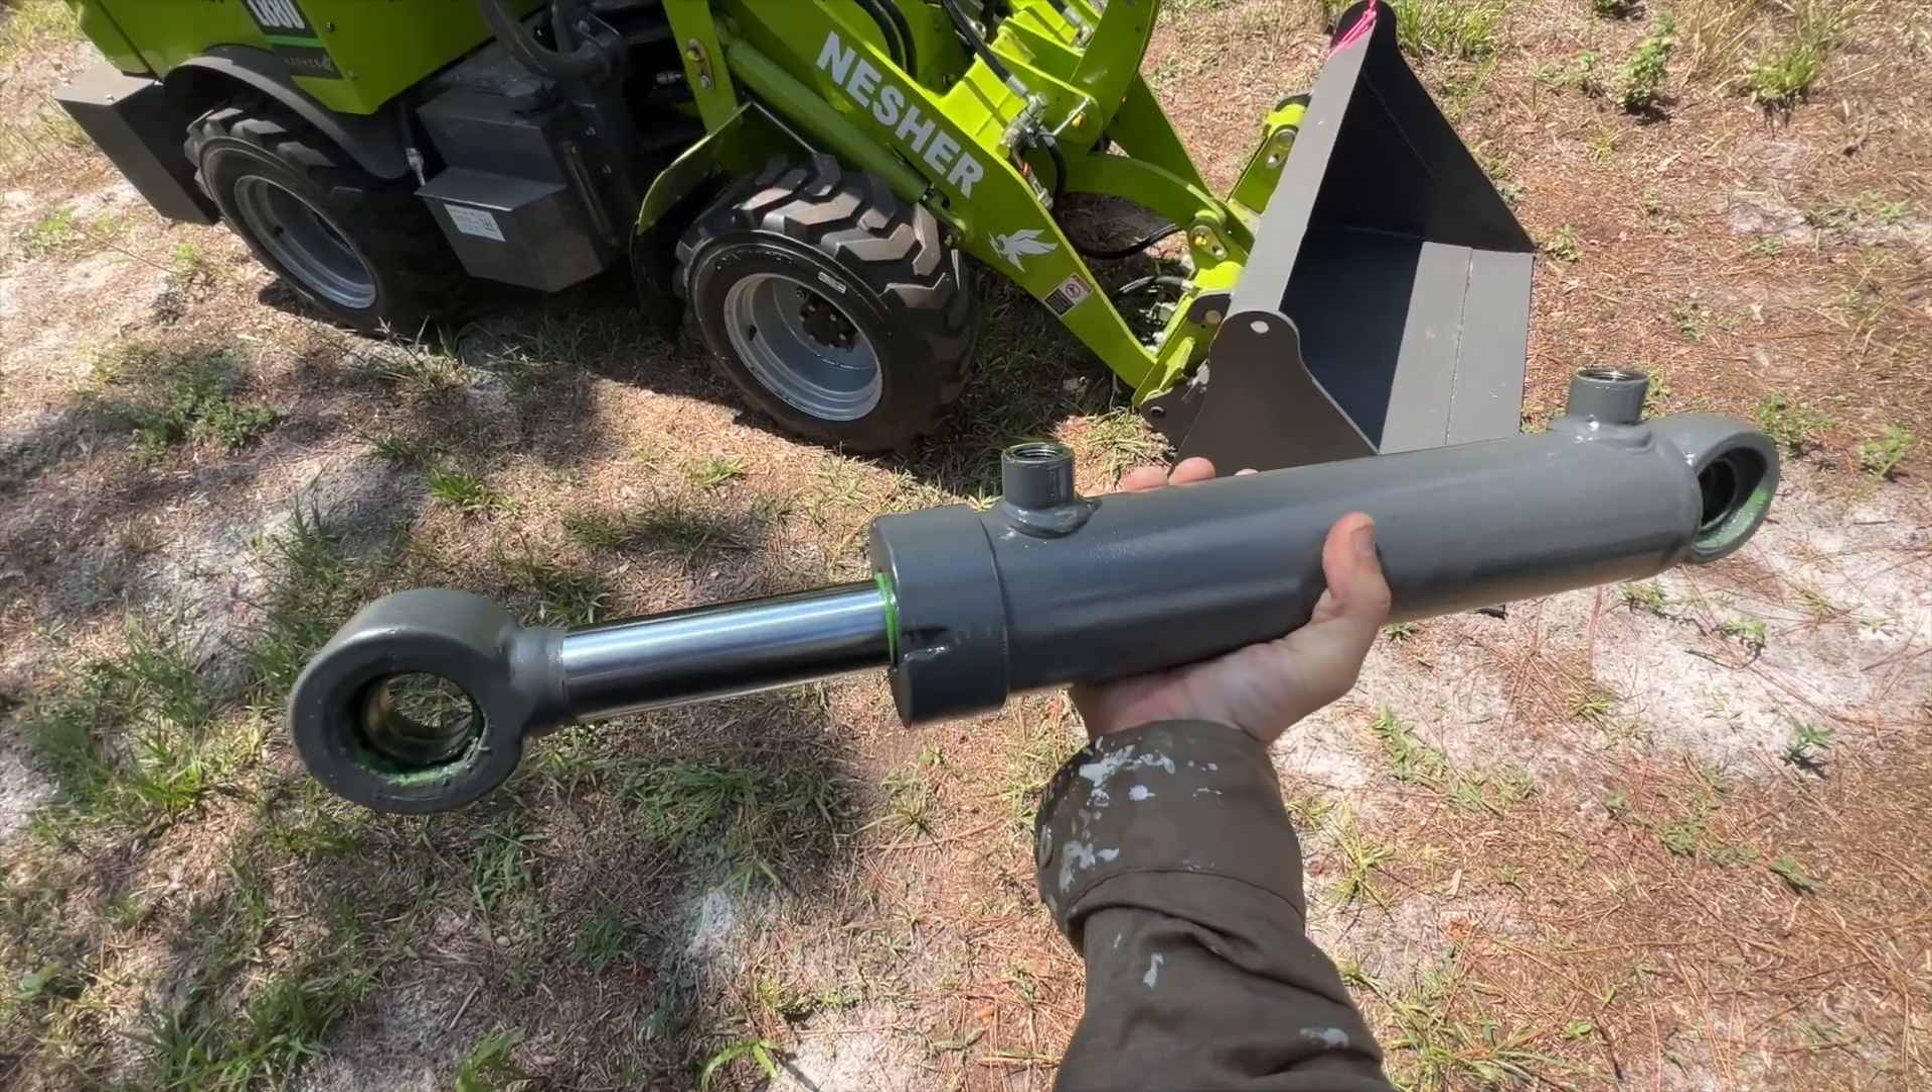With both of the pins removed, the hydraulic cylinder is now free of the machine and can be removed to be repaired or replaced.